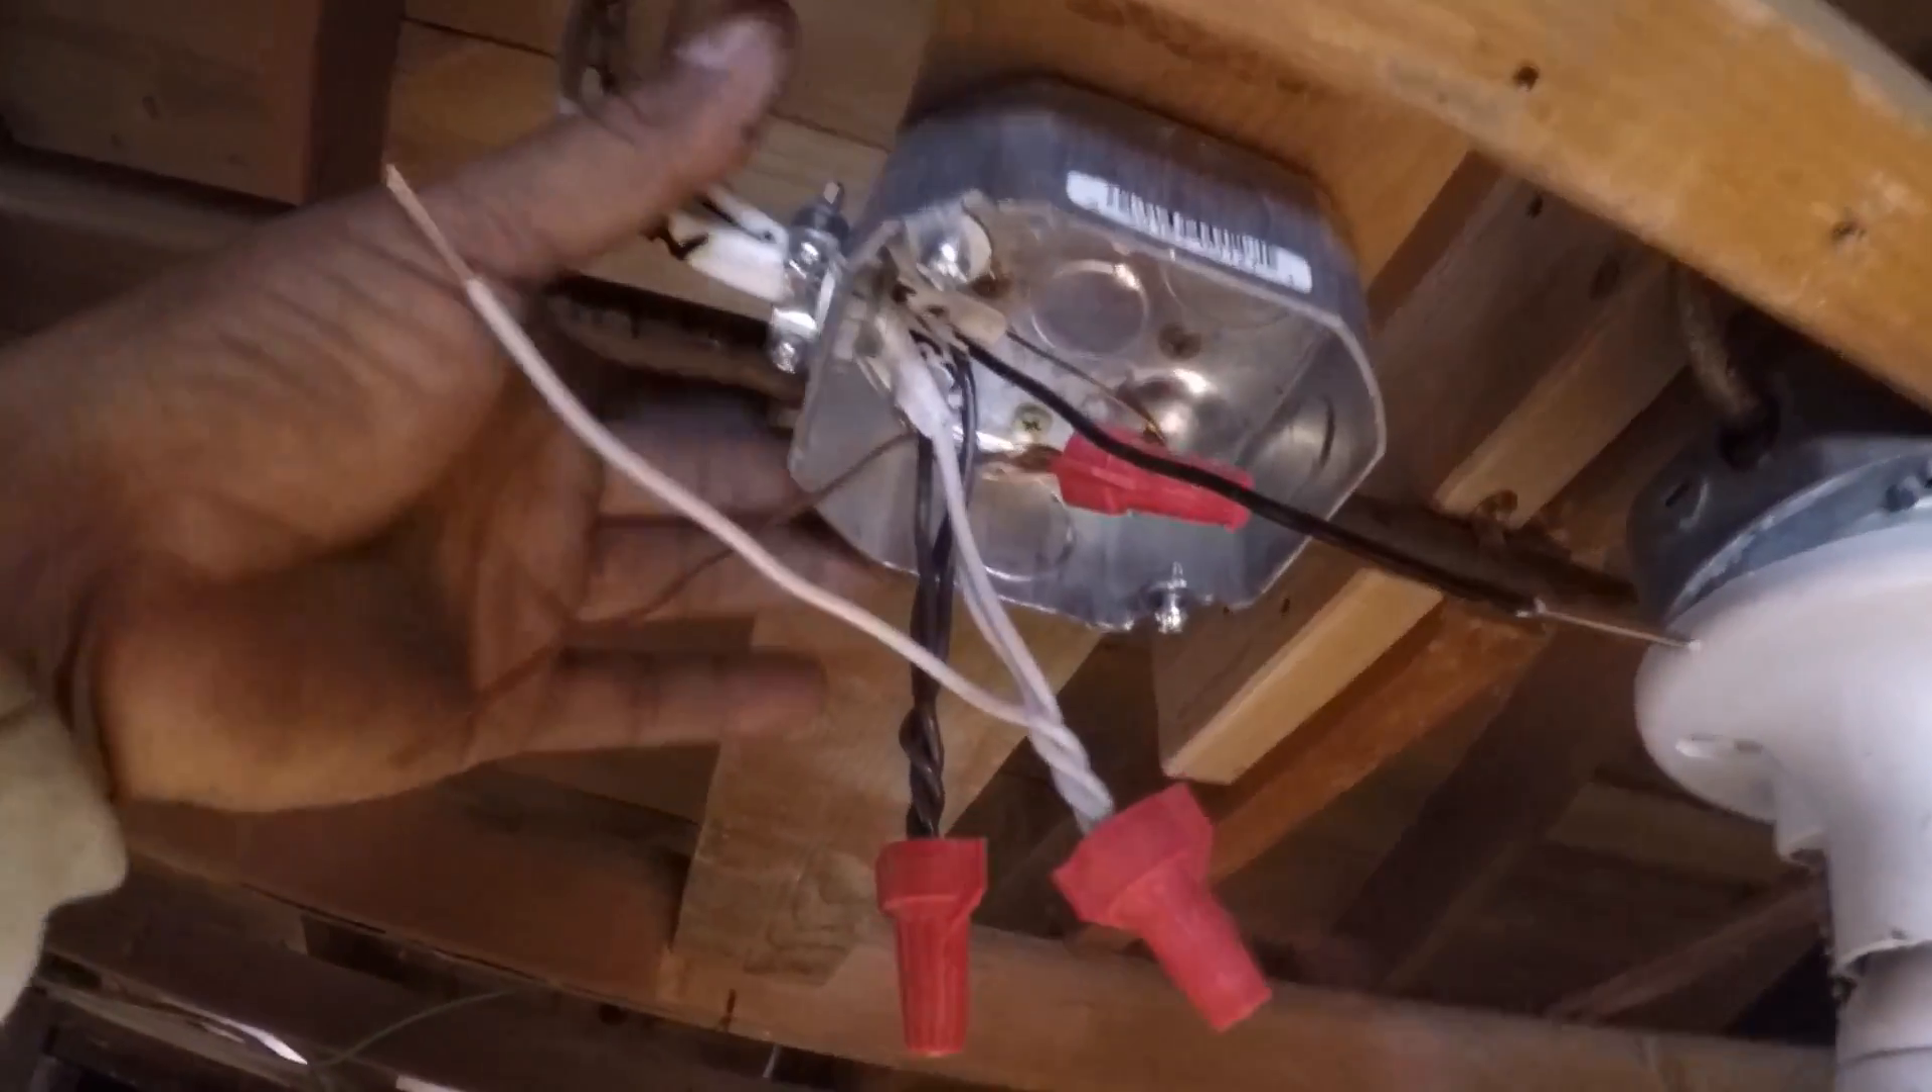Aquí ya tengo la caja instalada. Donde va el foco.